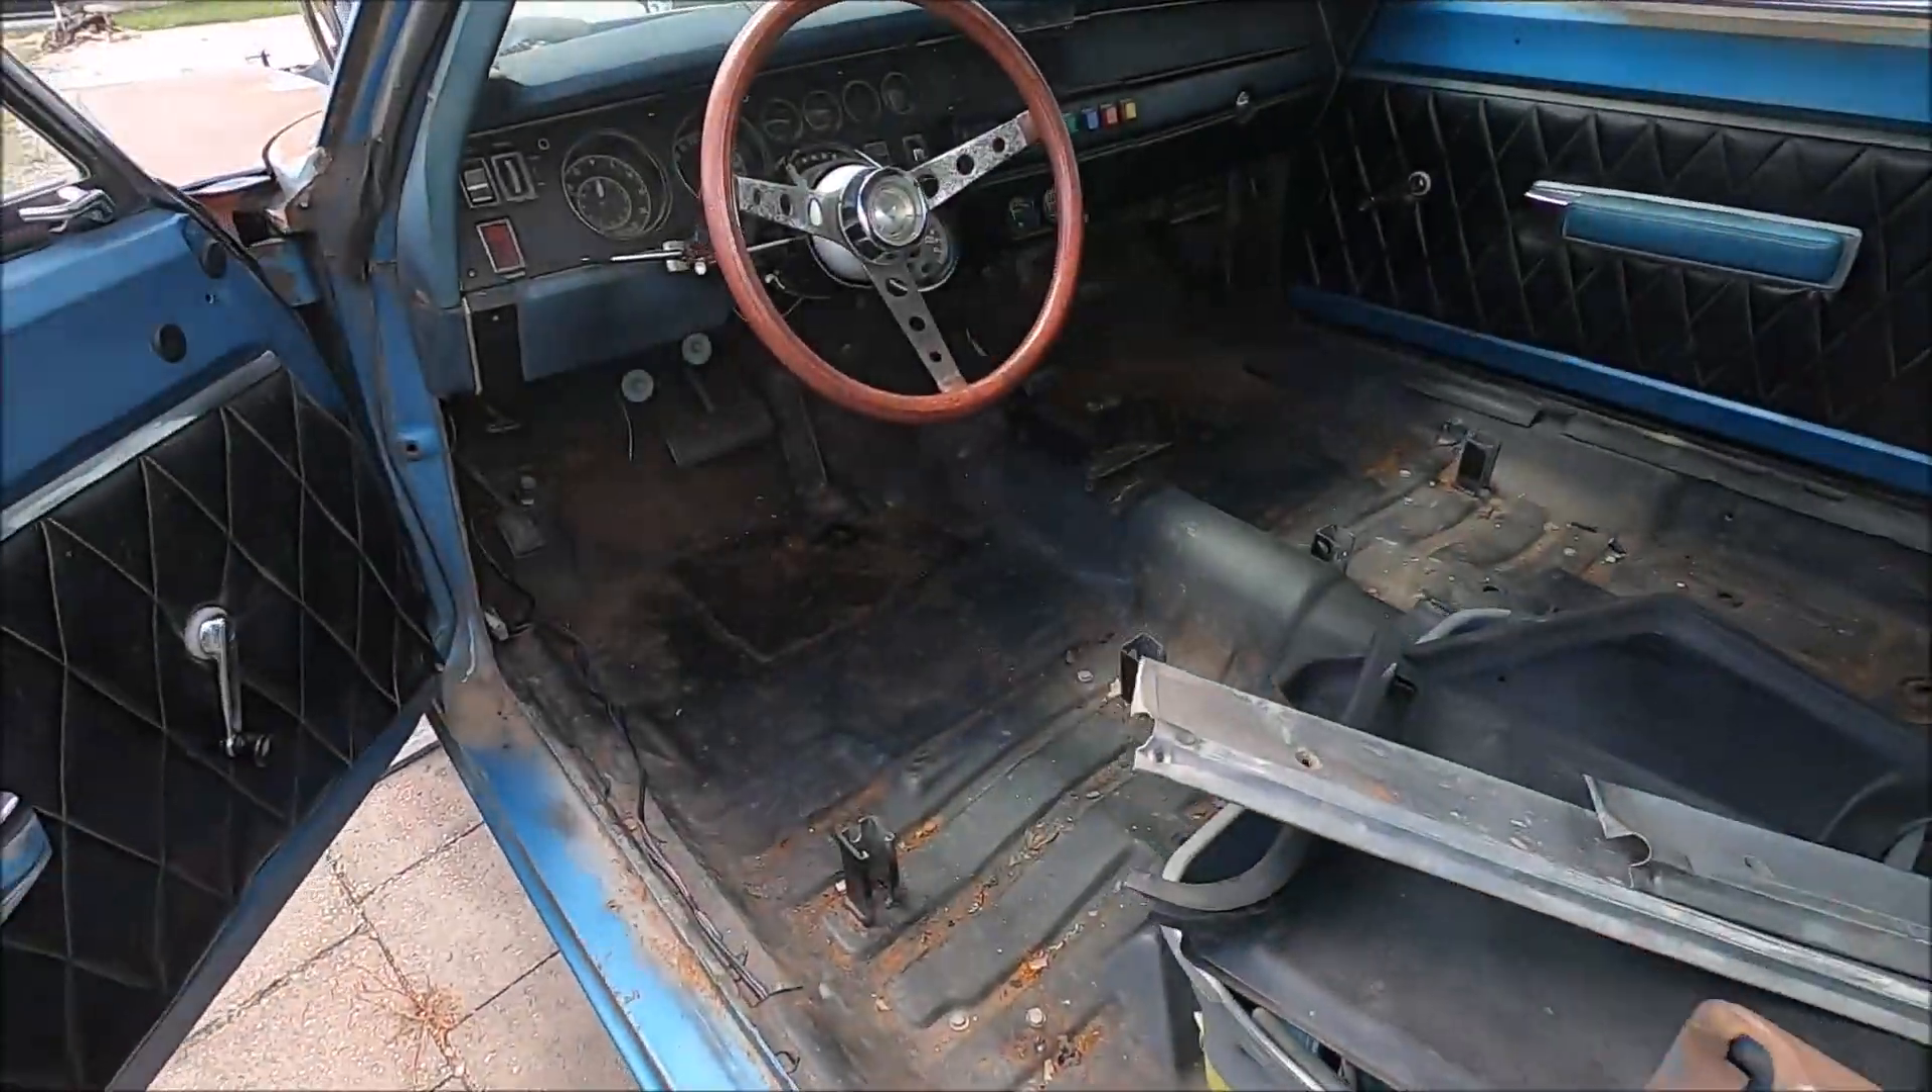So, as you can see, in the last part, Jezebel is pretty barren. We still got to take the dash and everything apart.